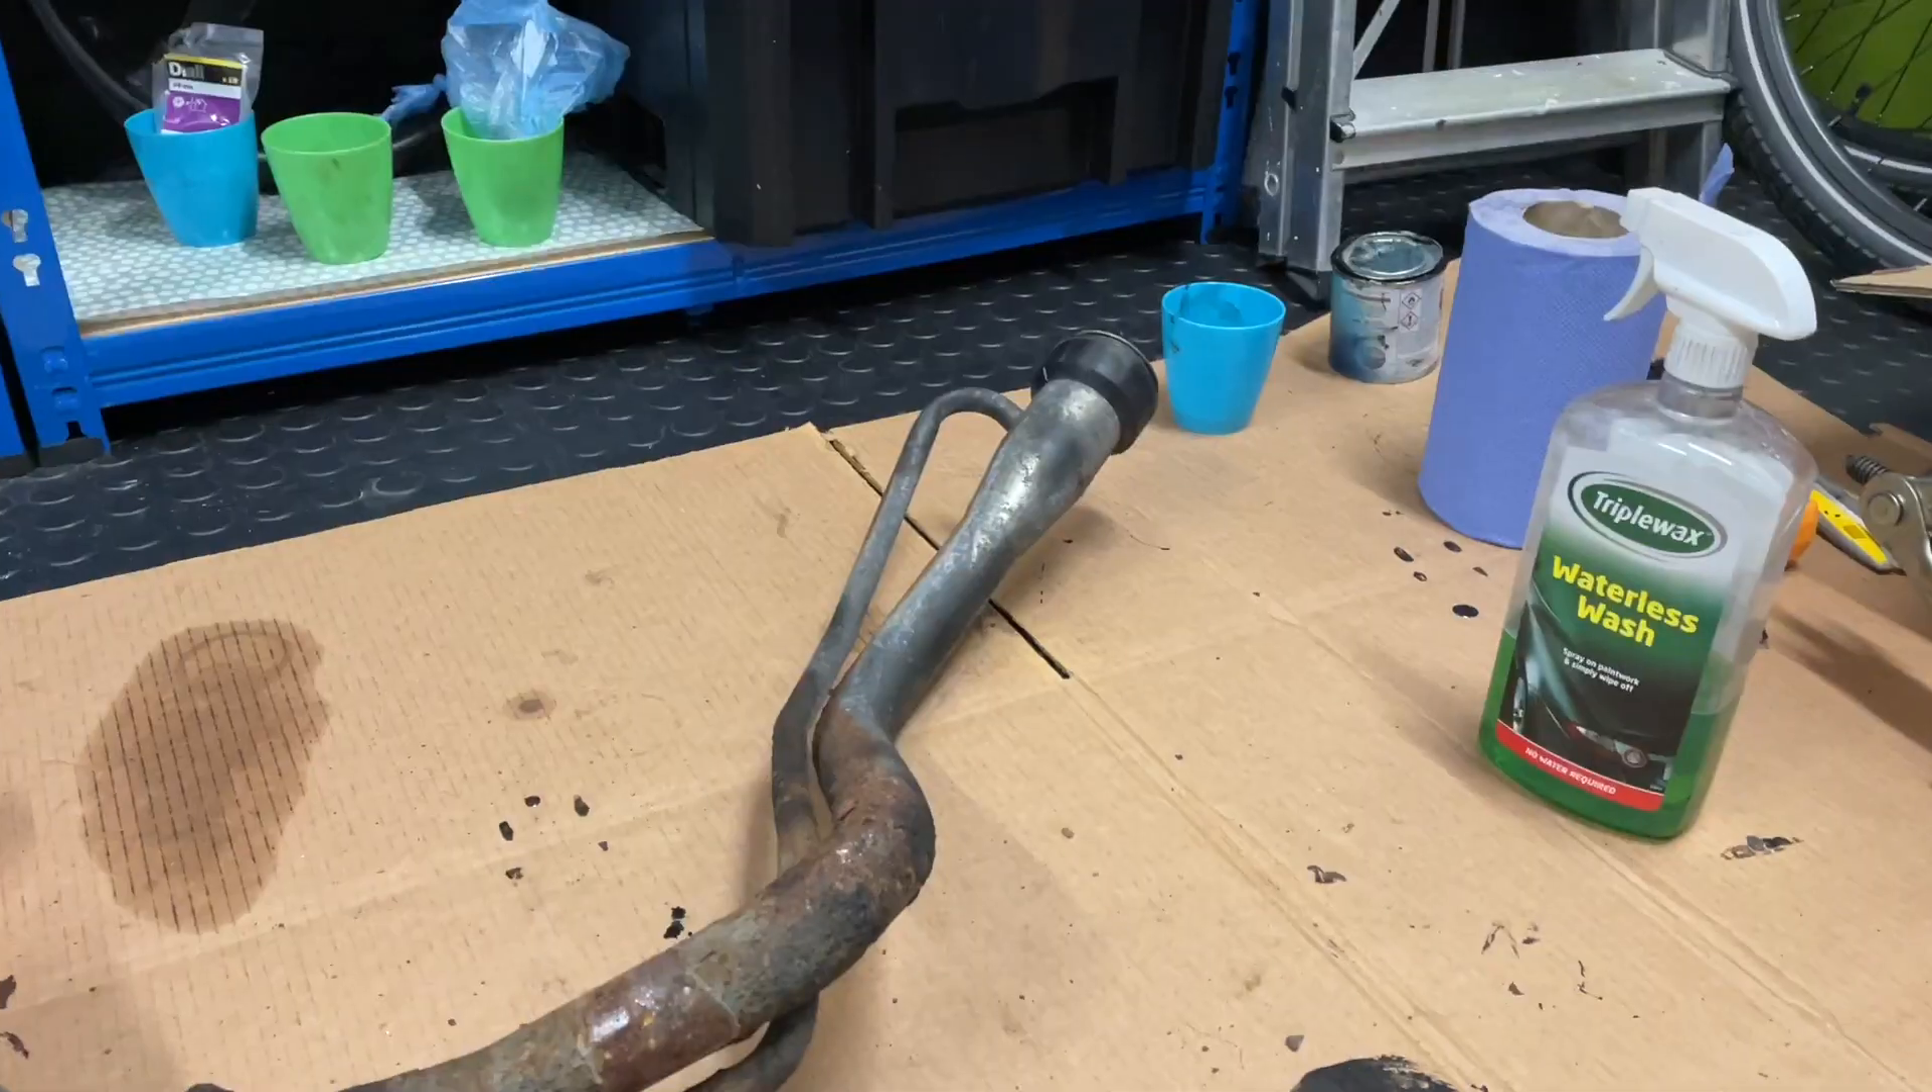I've taken out the old fuel filler neck.